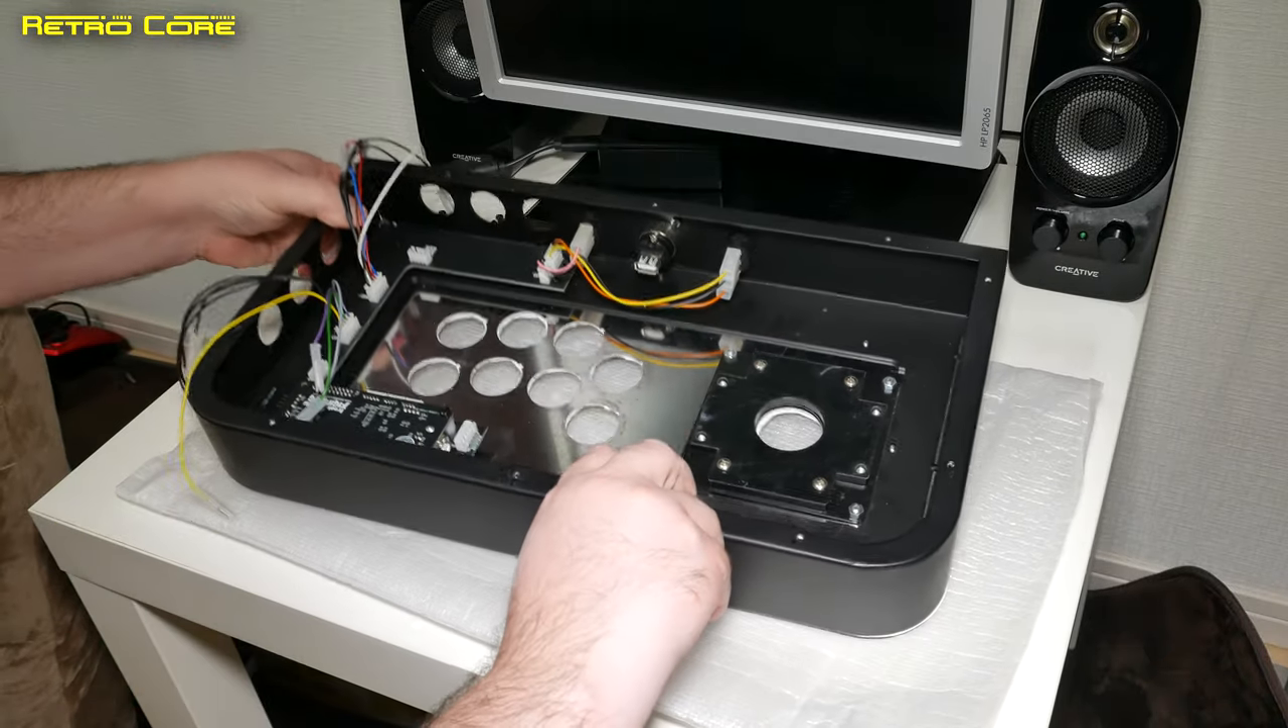And you may notice that we now have some wiring harnesses connected up.